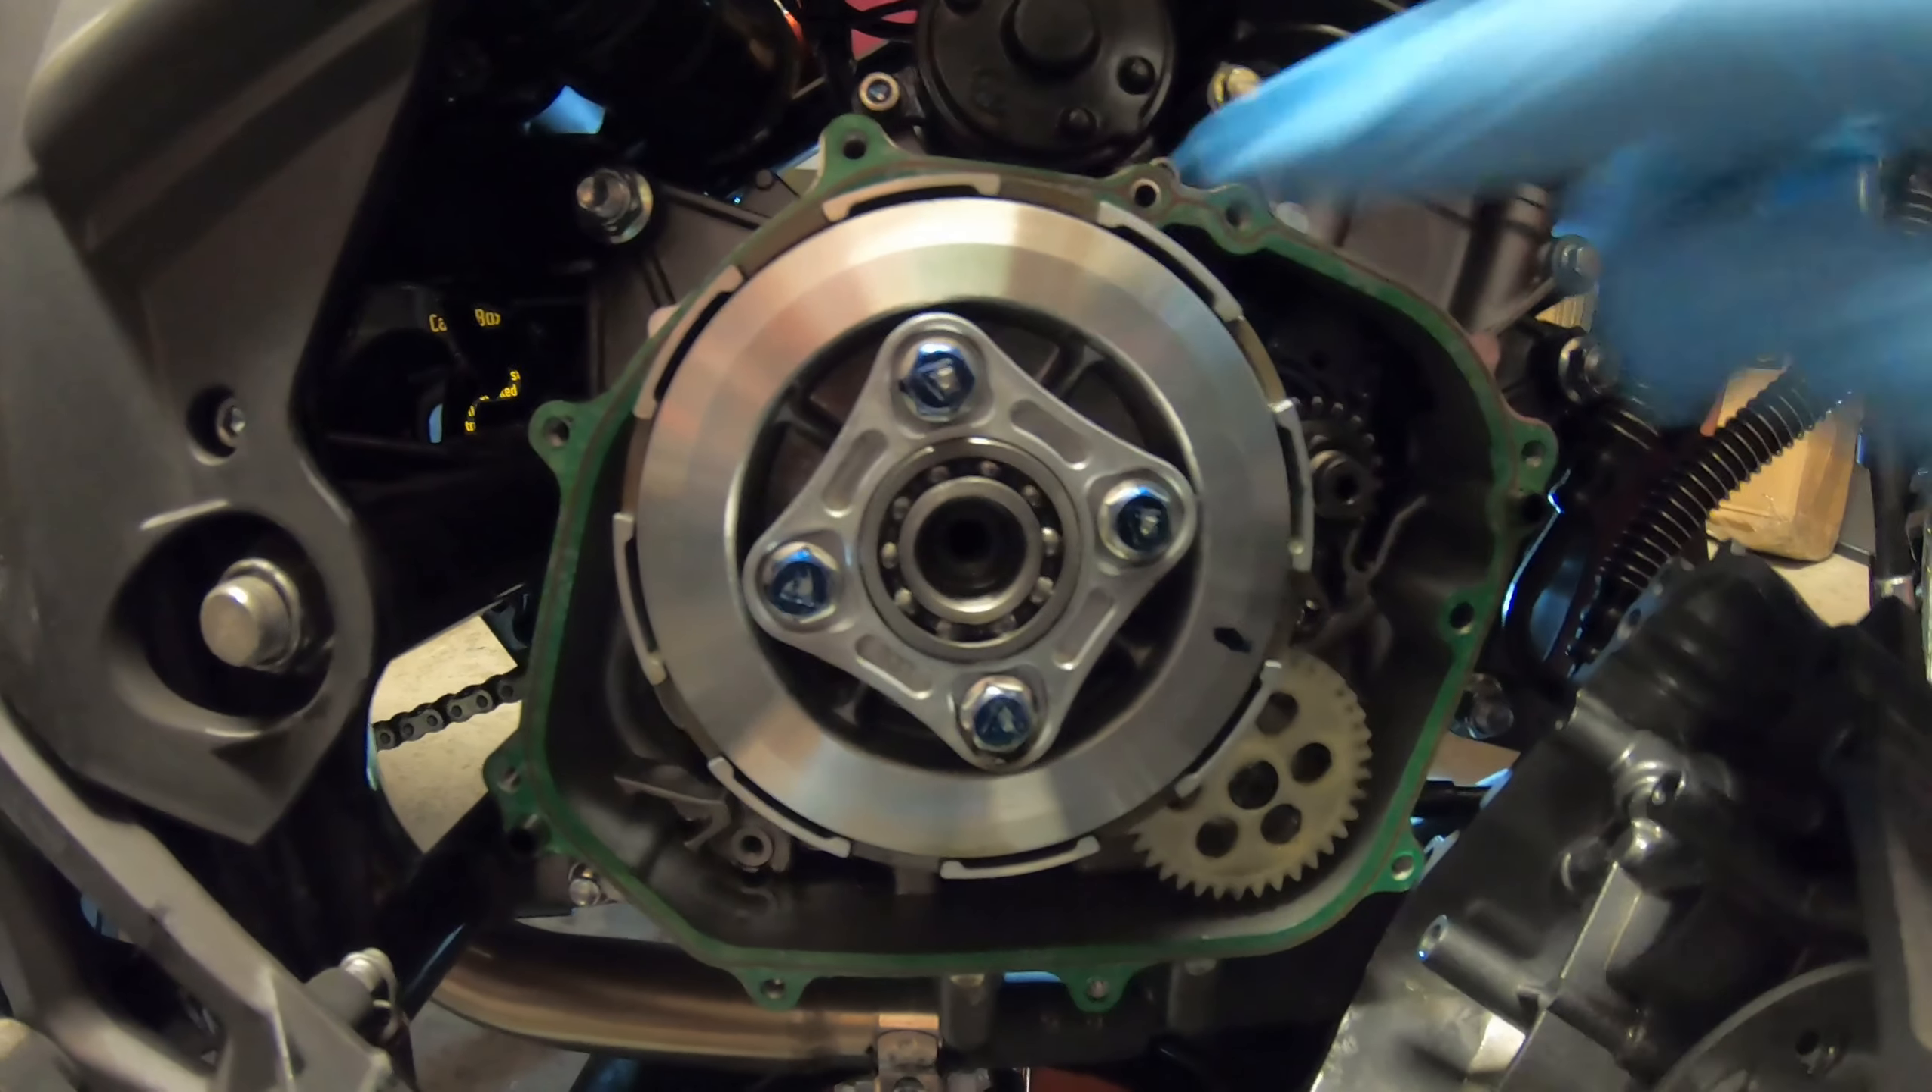All right, so here's what we're working with, now that we've got the clutch cover up and out of the way.